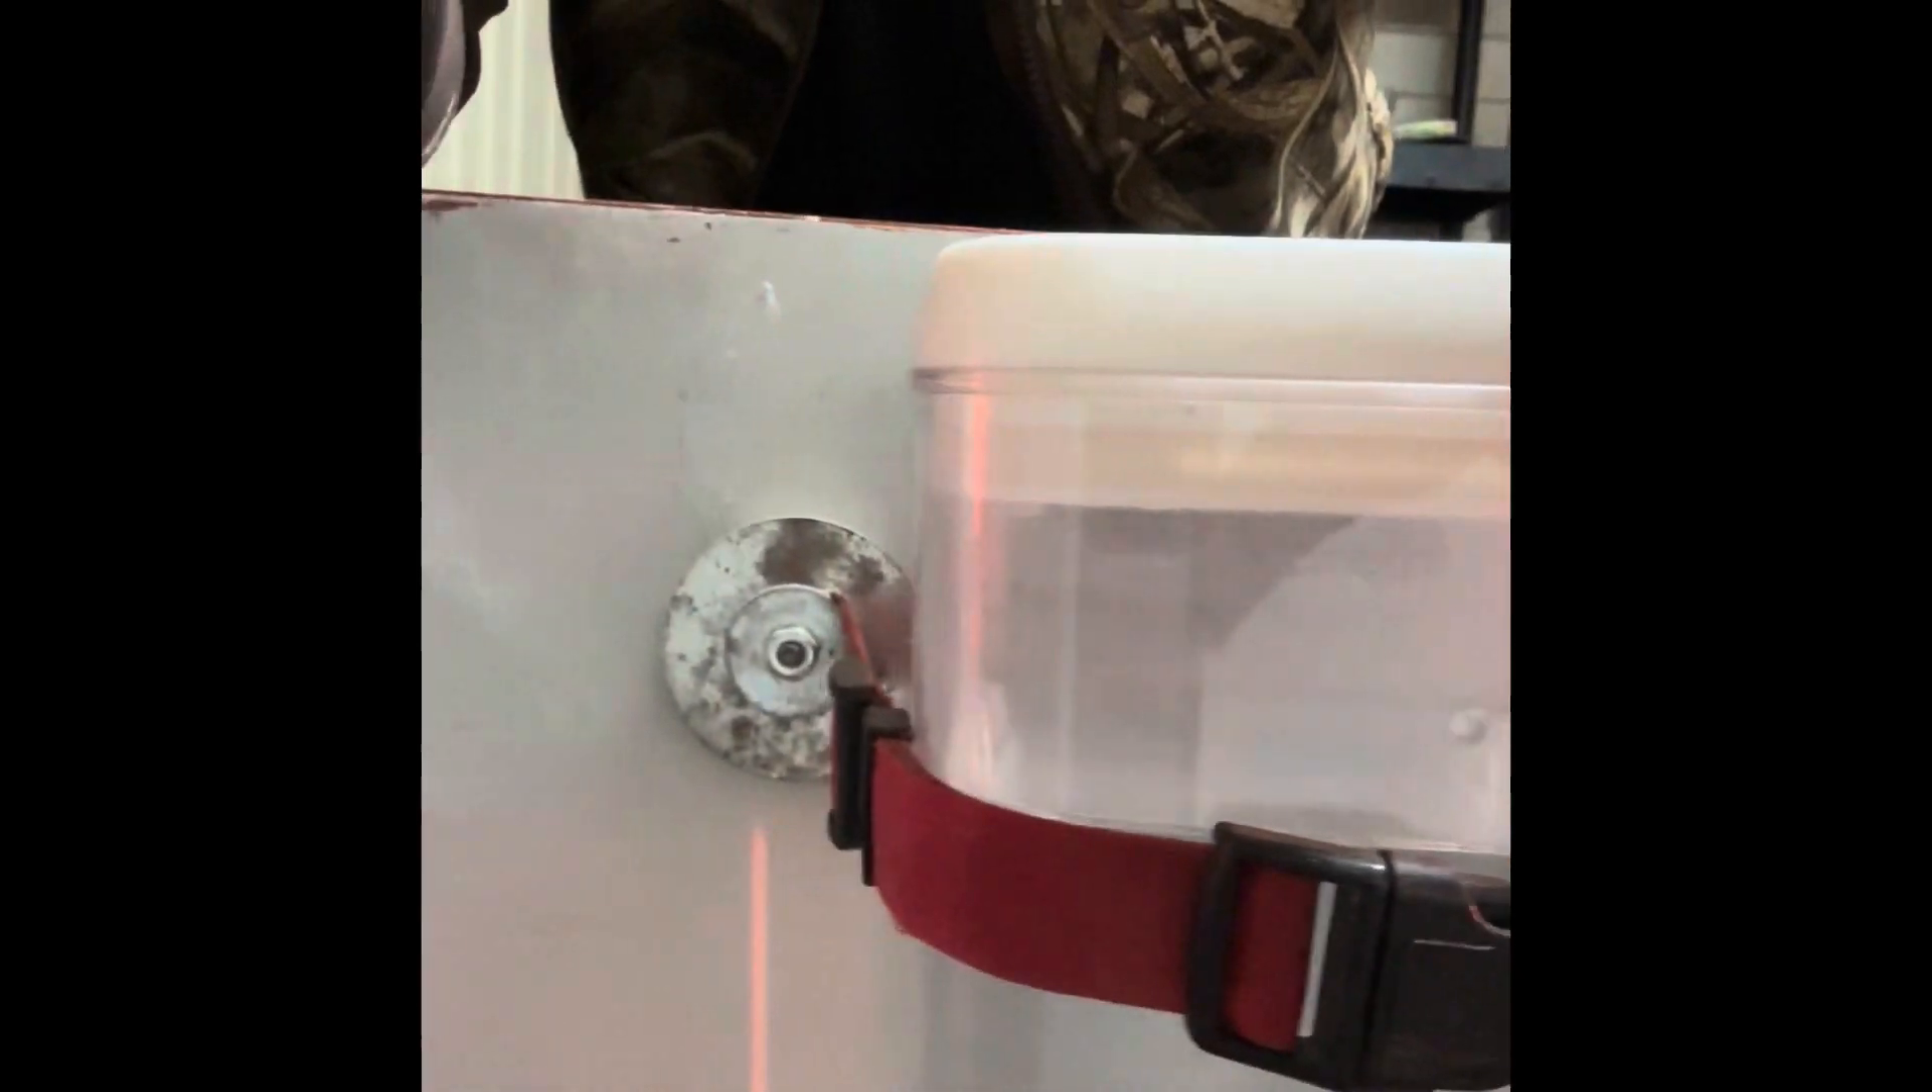I have taken a dog collar and i have attached these magnets to it and that is holding my water into place.